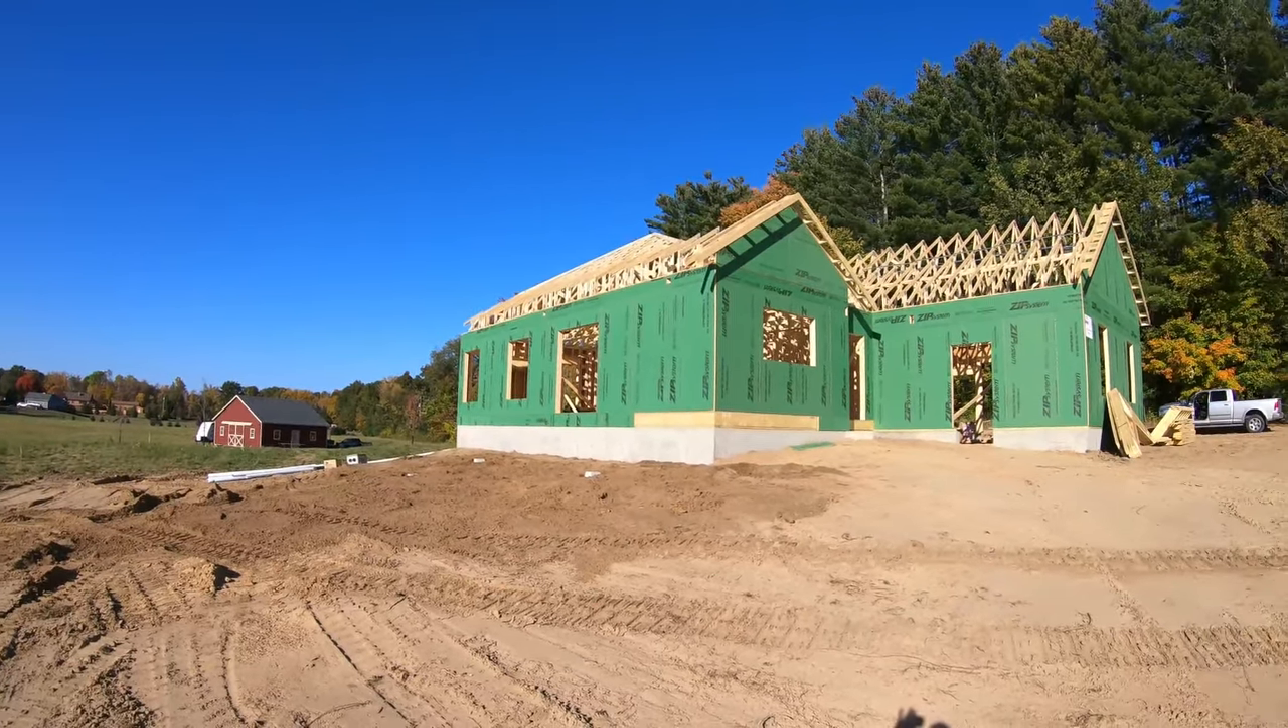There's the house all framed up.